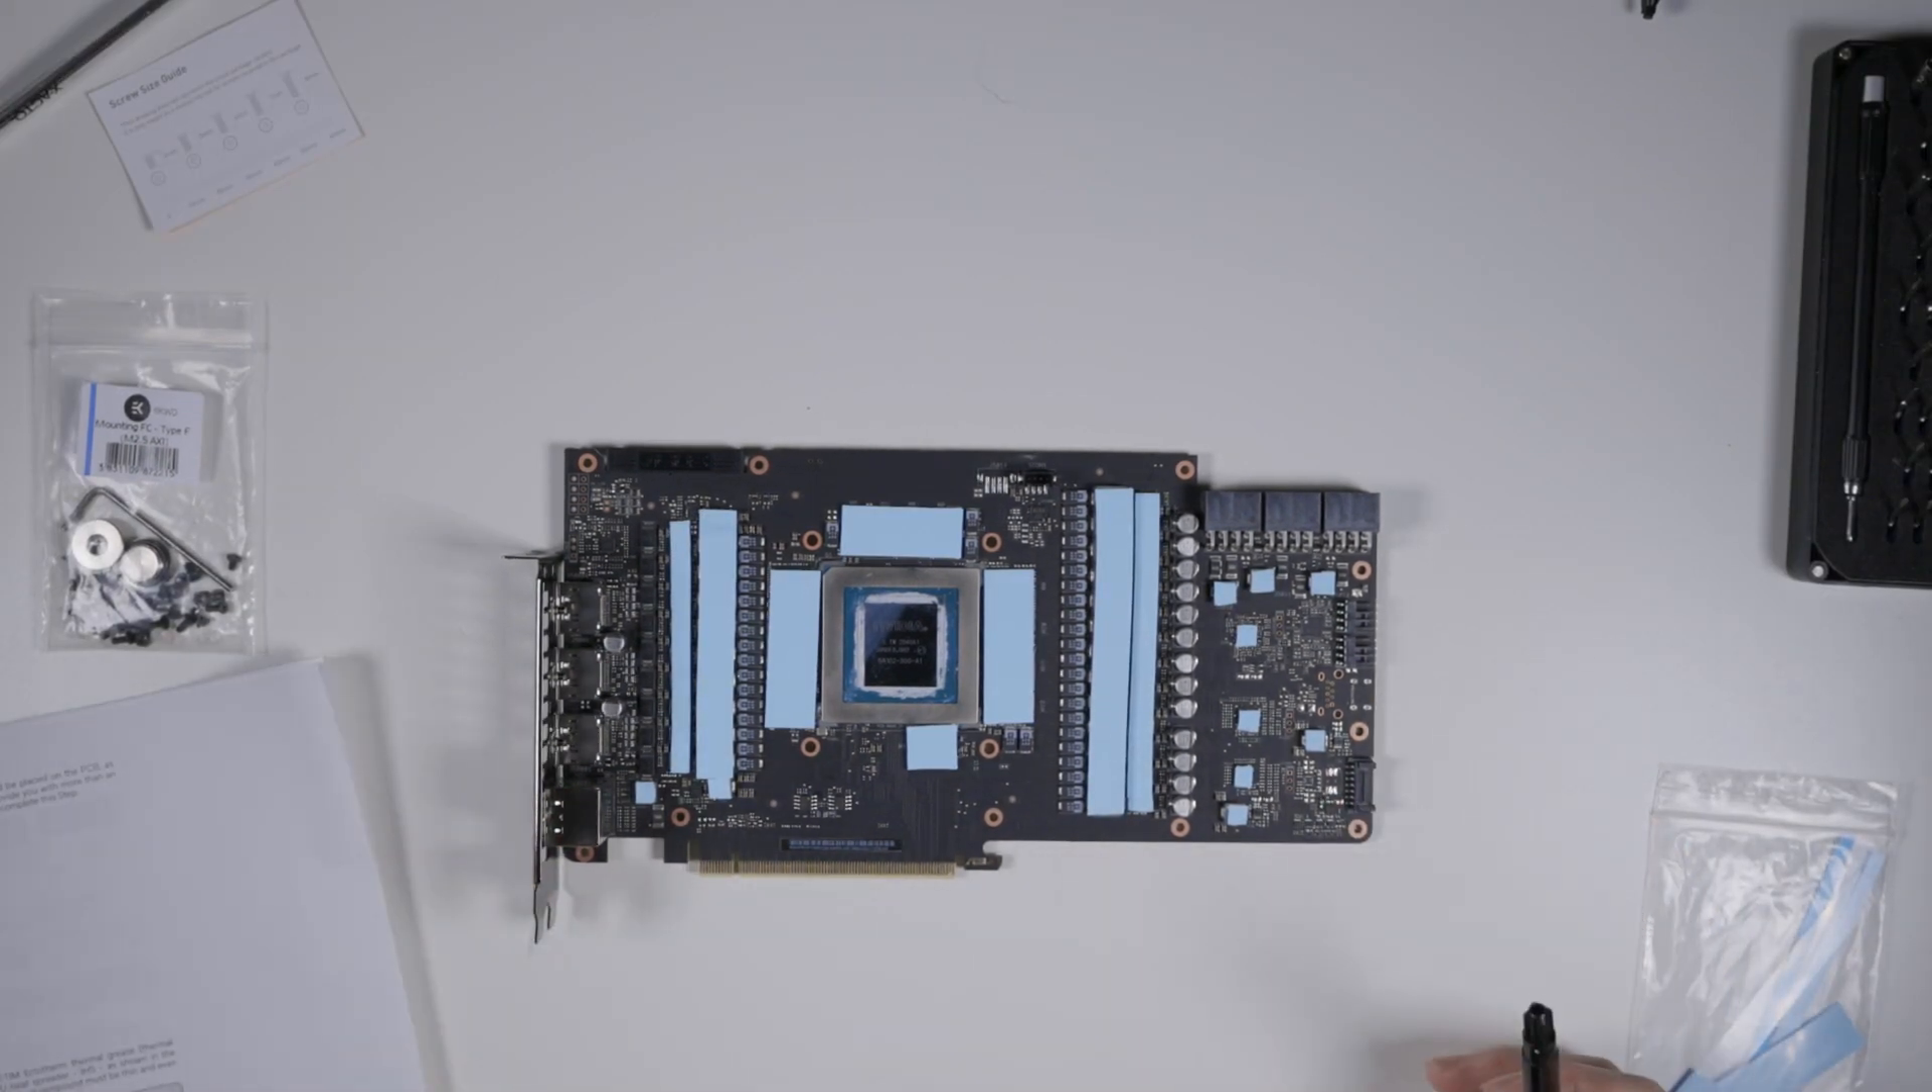So, I've gotten the thermal pads on.